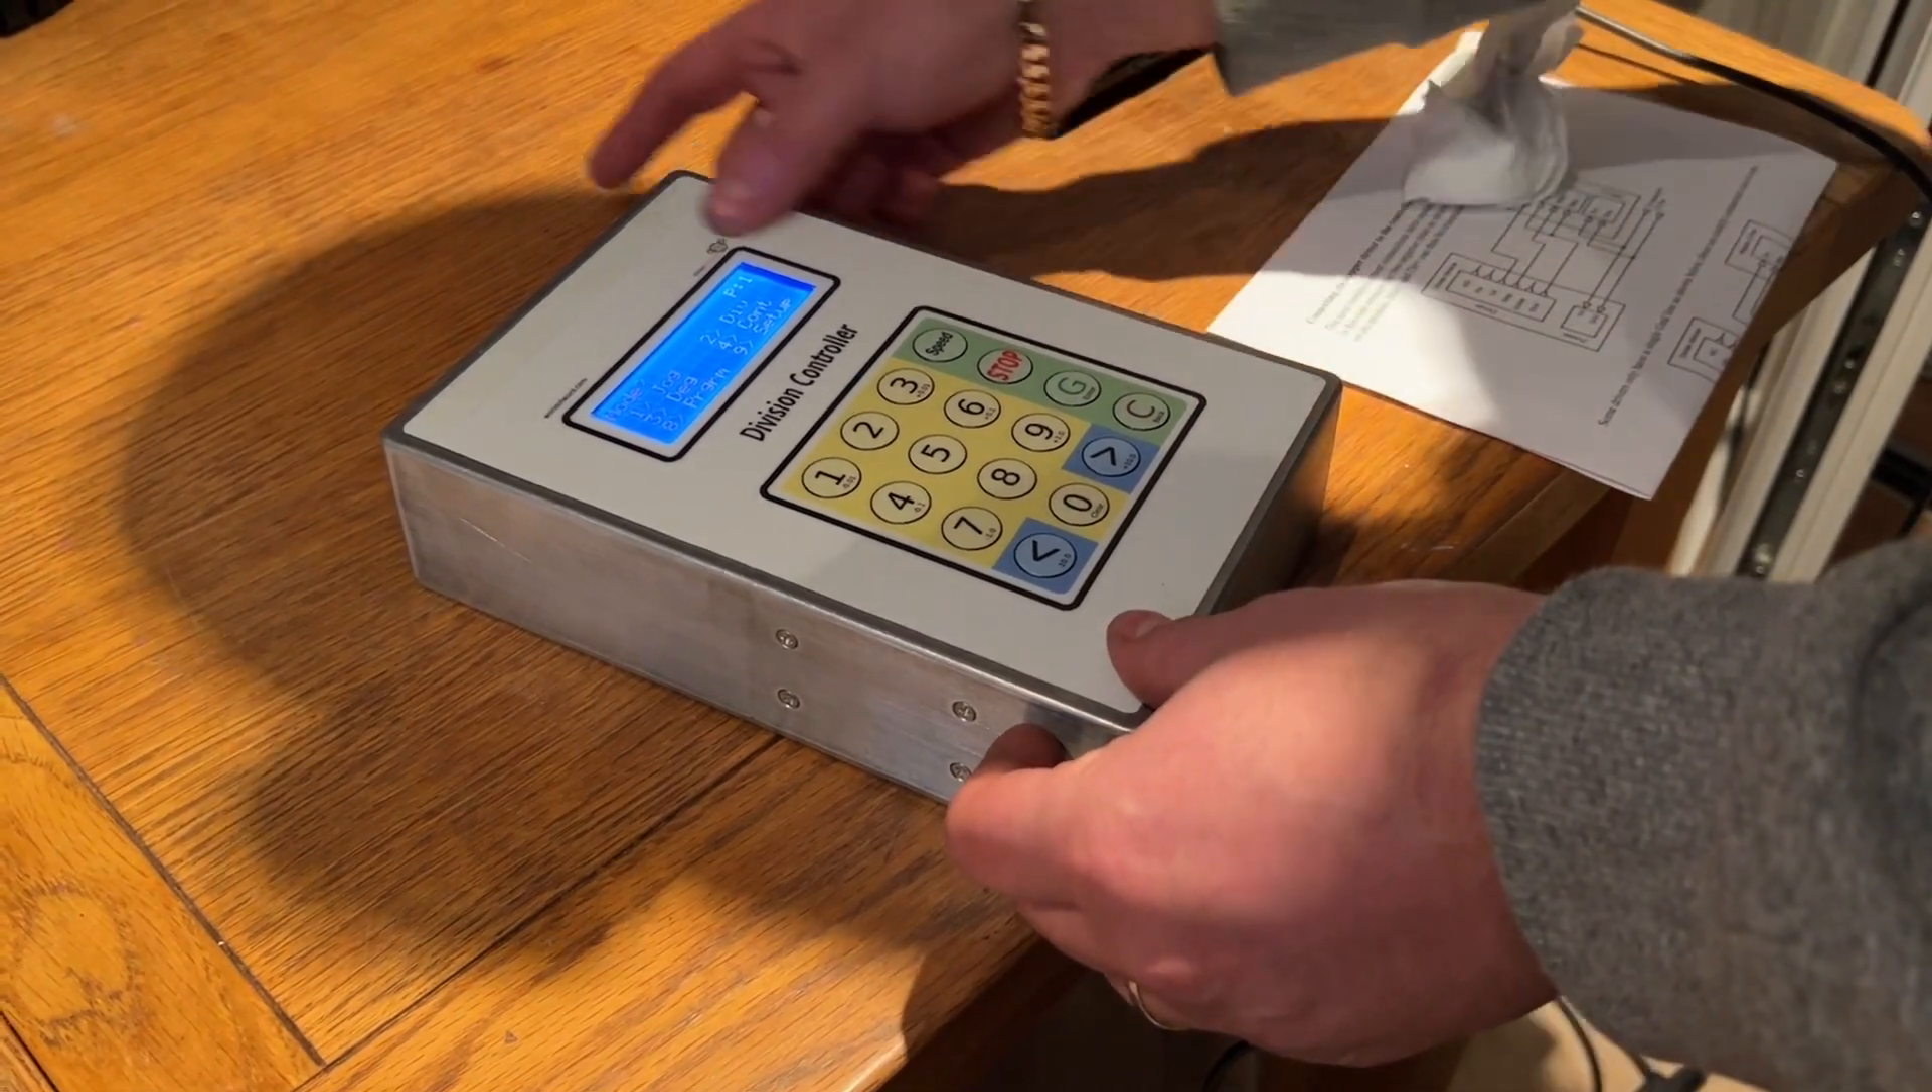The window's perfectly sized for the screen.